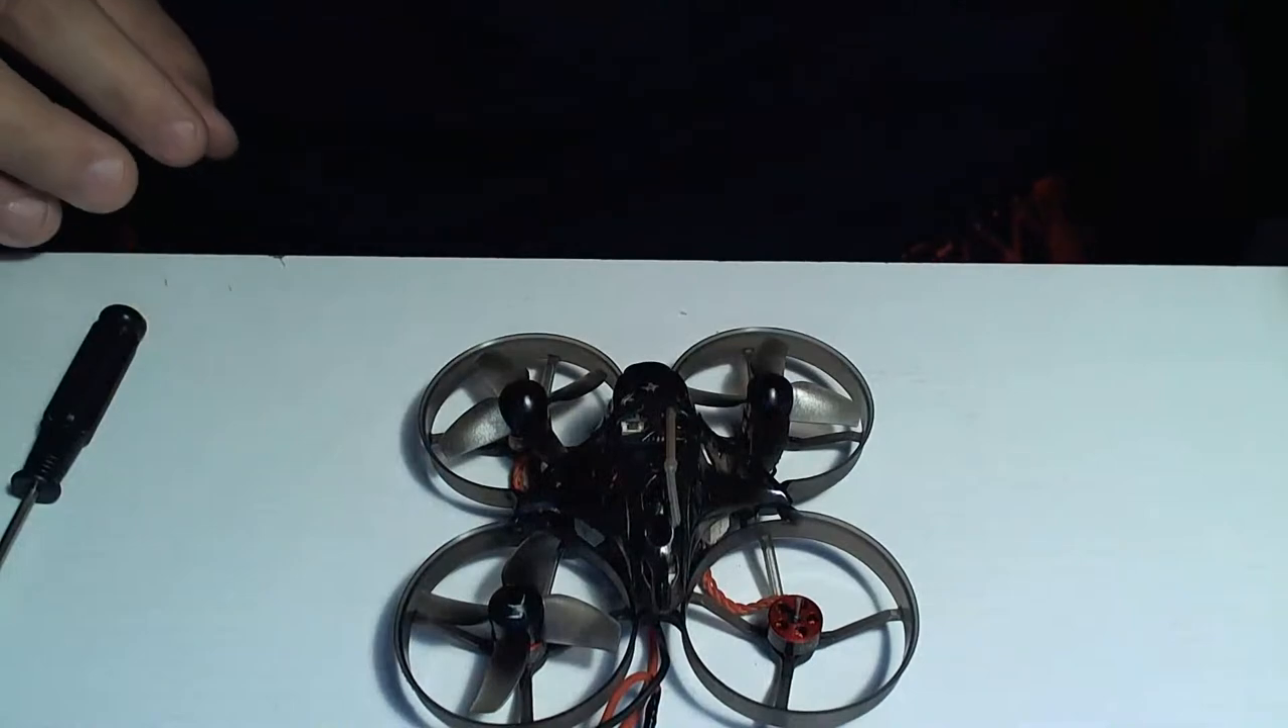One more propeller to go on there.